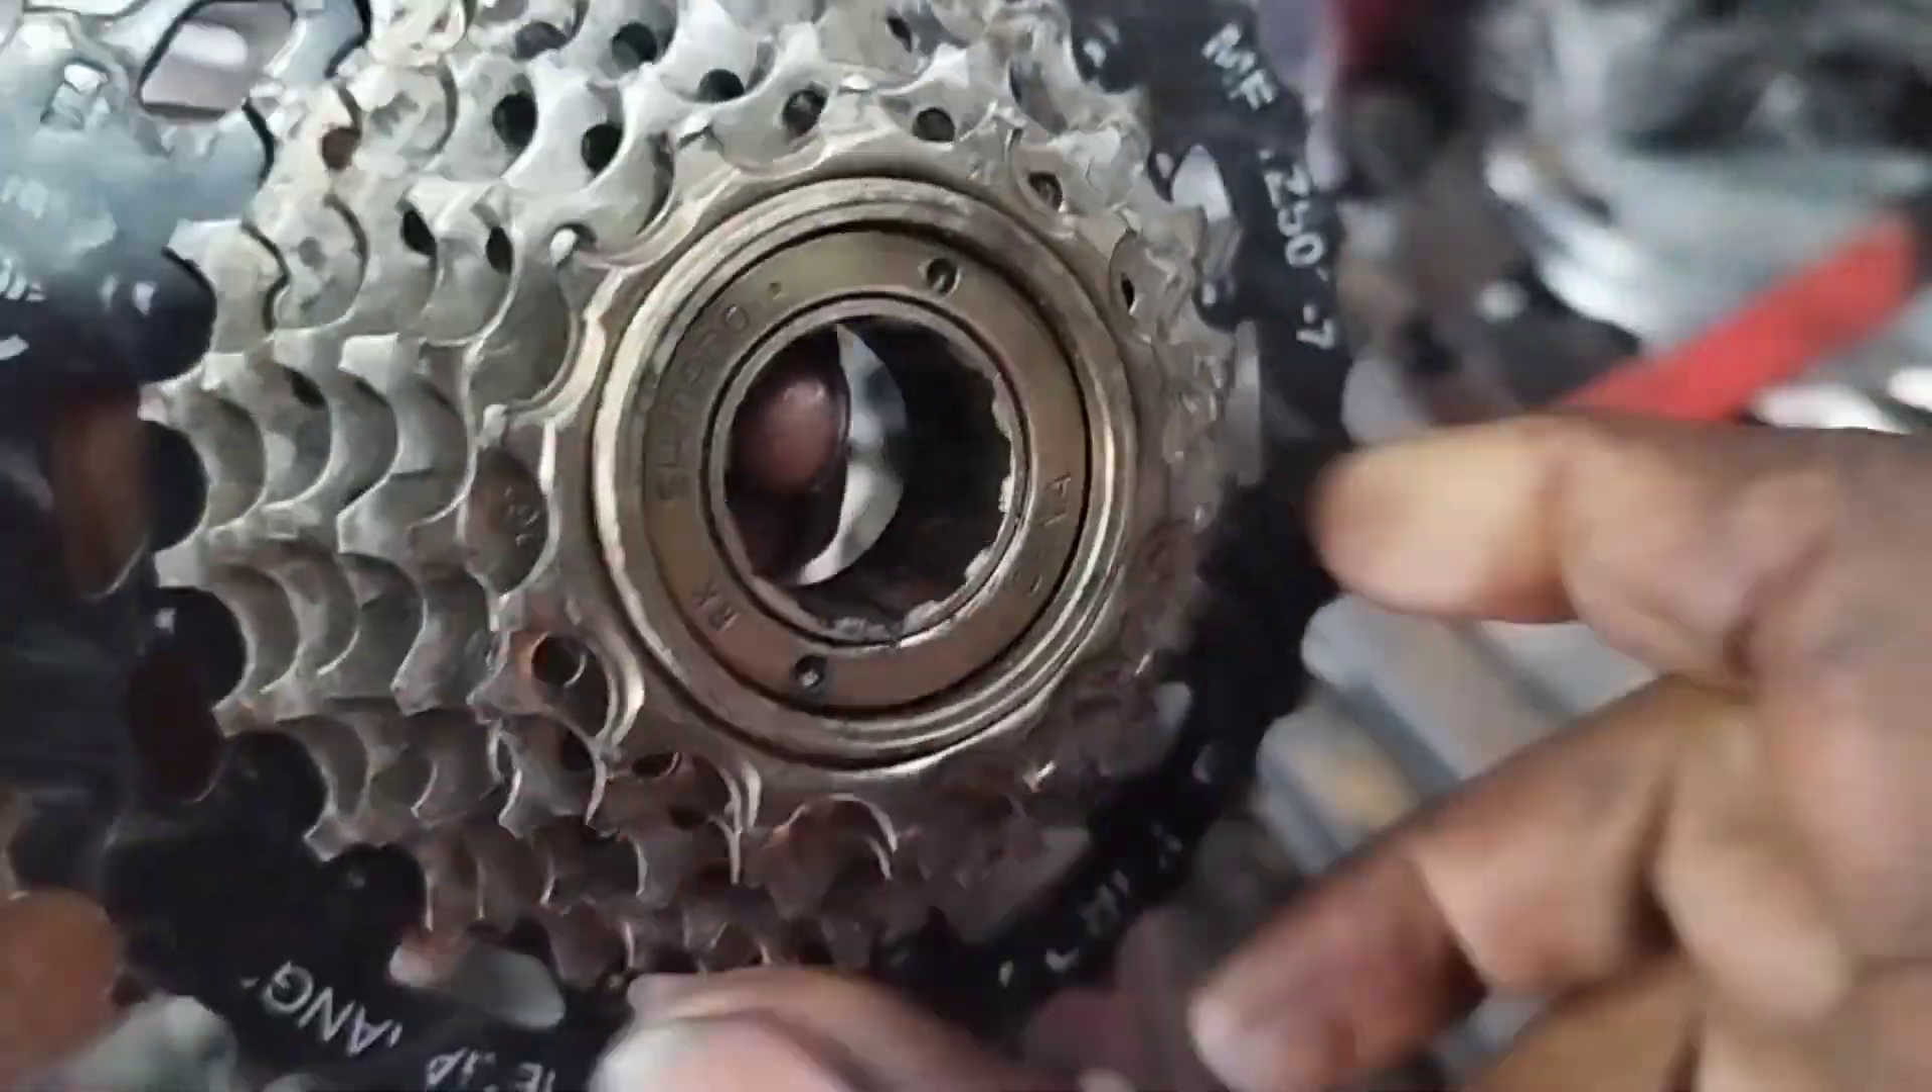Entonces ya ha terminado Si Ya está armada La piñonería.